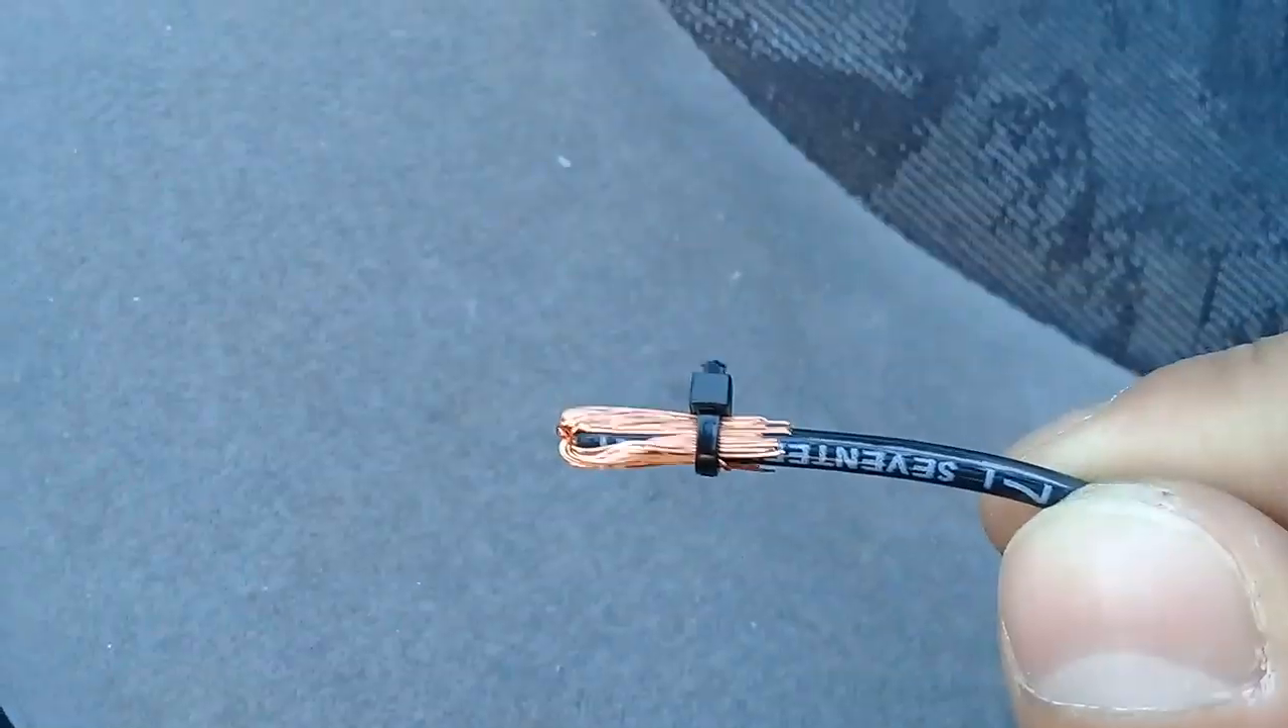Bueno ya he puesto lo que es el cincho o la cola de rata.